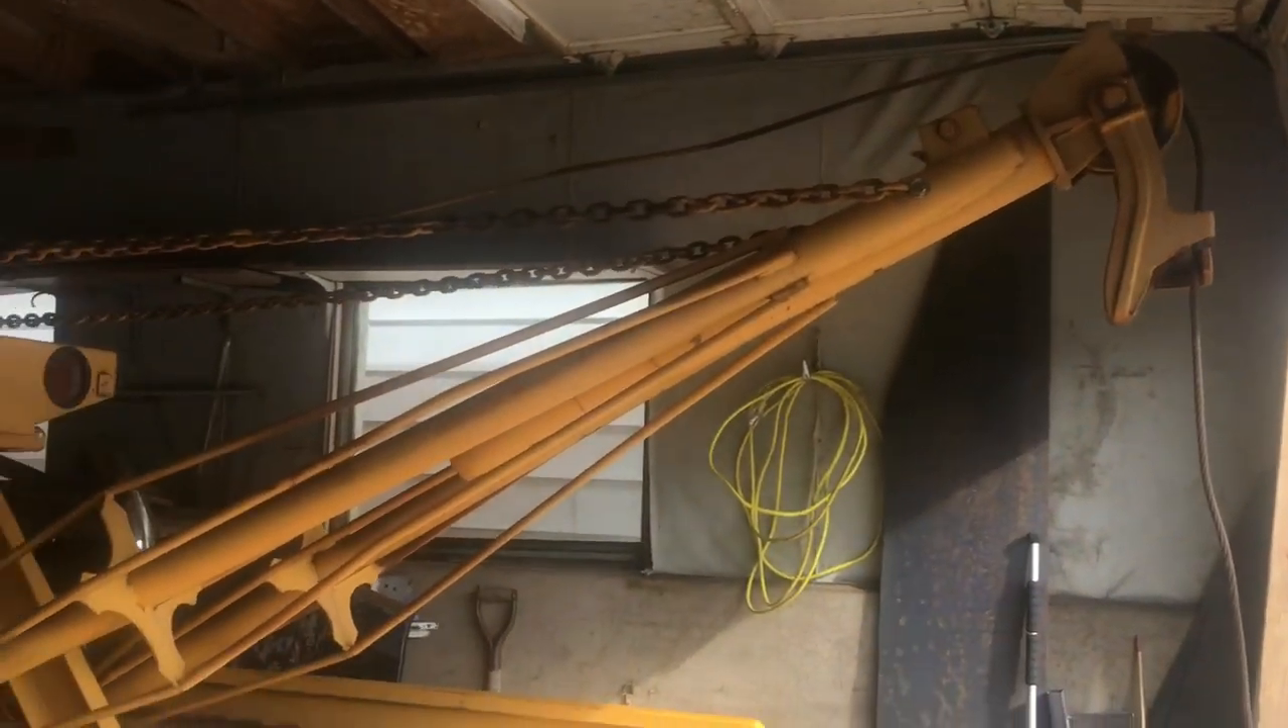And voila! Adjustable chains for the boom. There she is. Under her own weight.